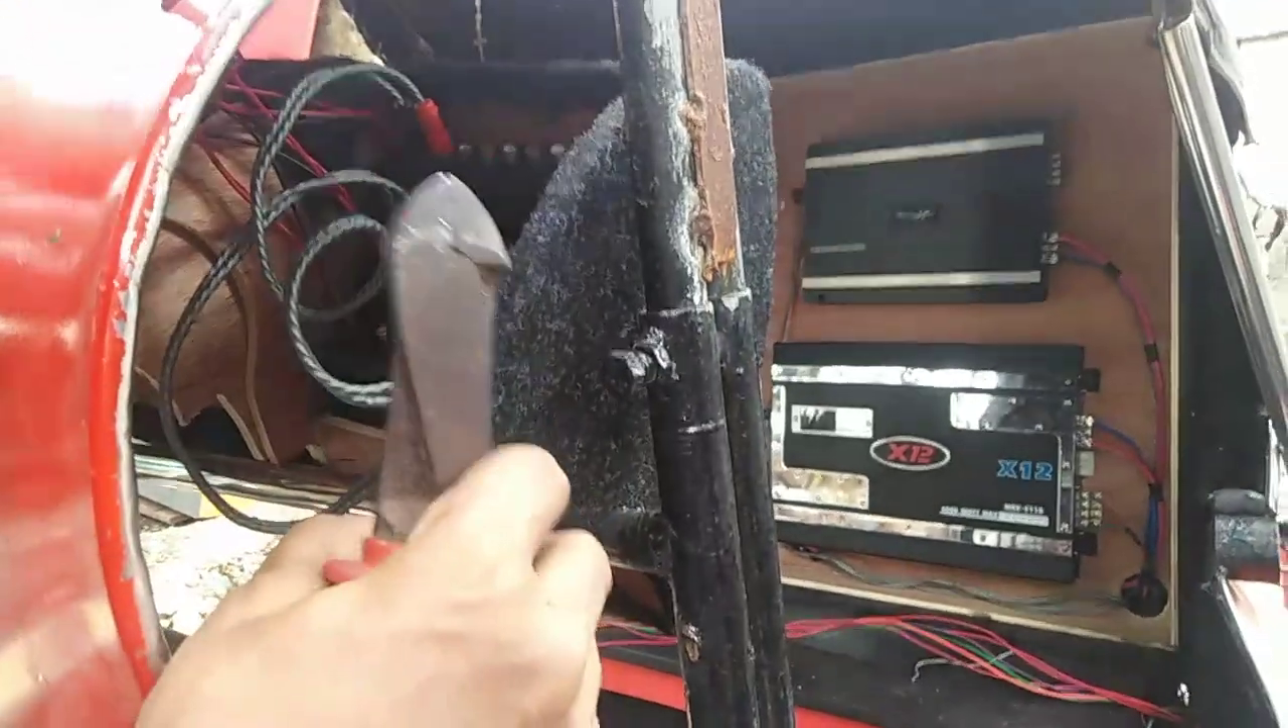Nakakabit na rin yung ating amplifier.